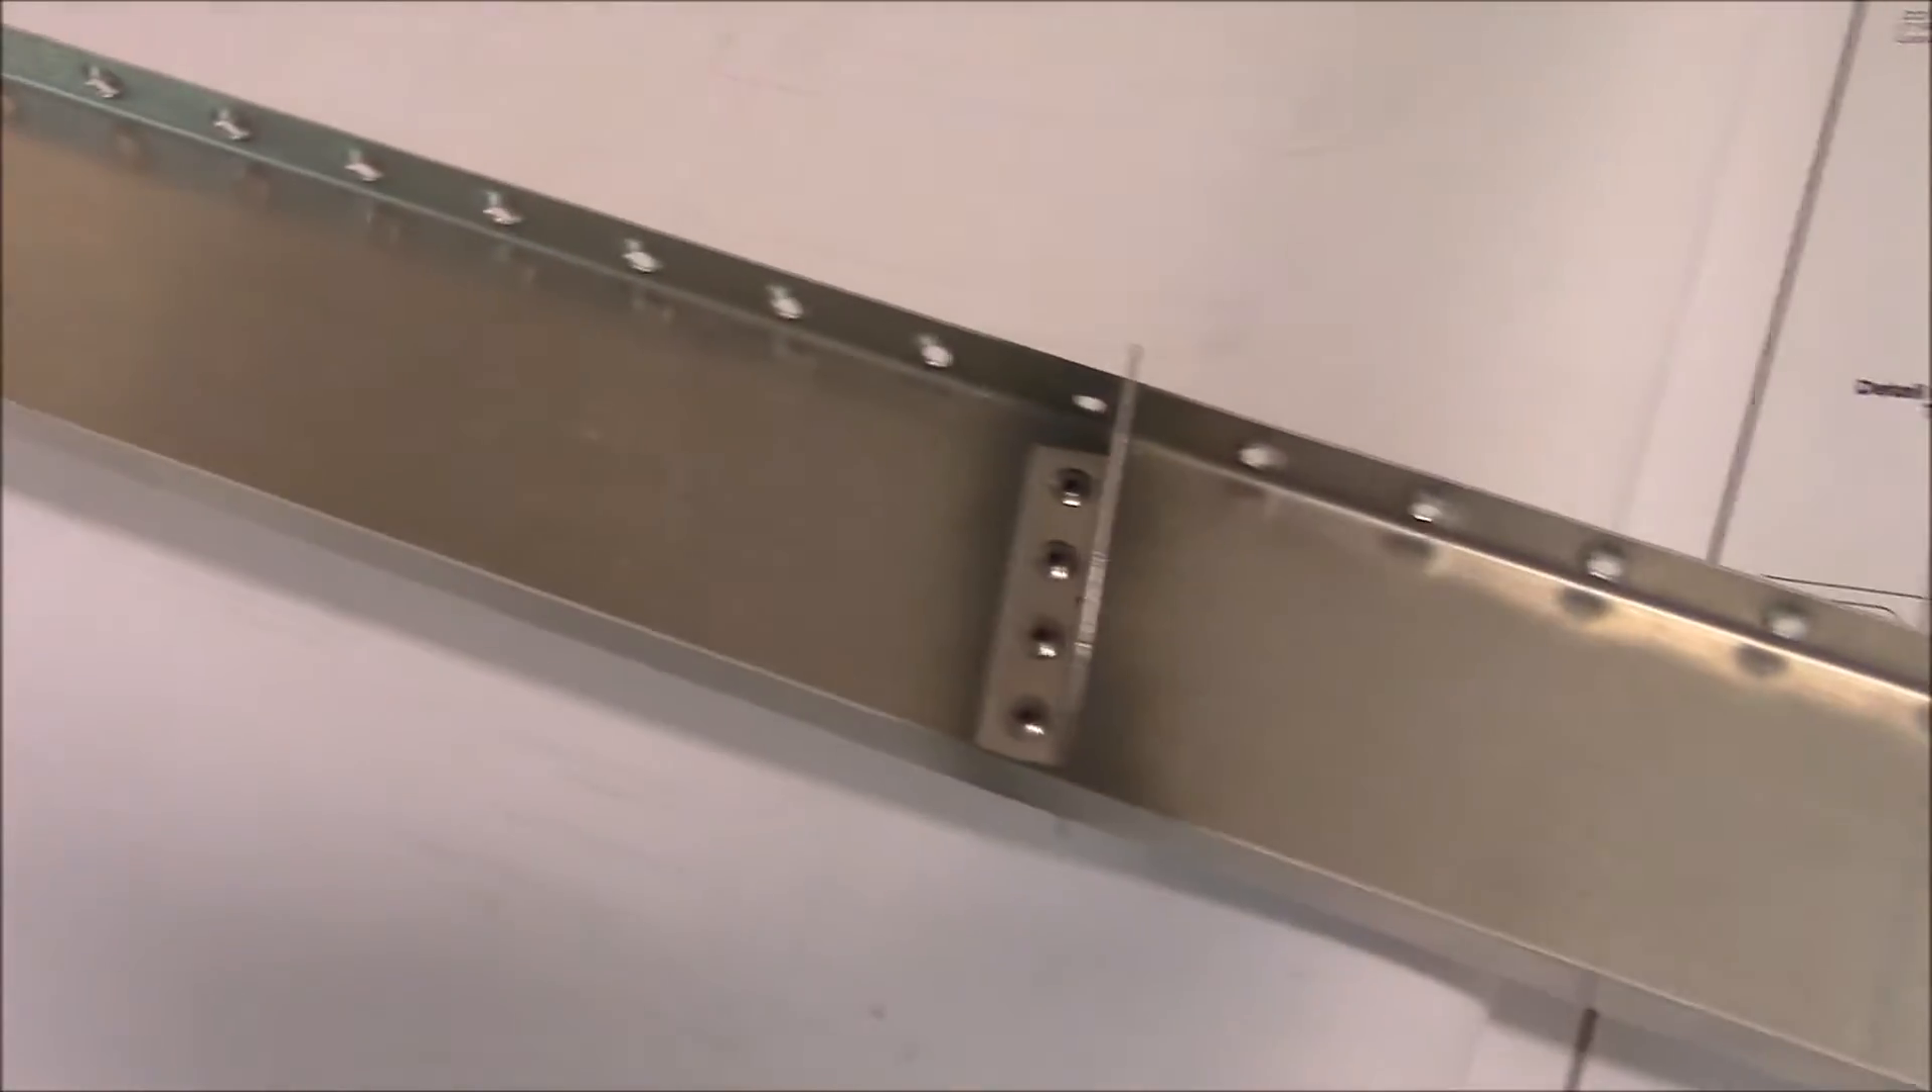Okay so I put the self -etching primer on both sides and I put the clips on and went ahead and riveted them.